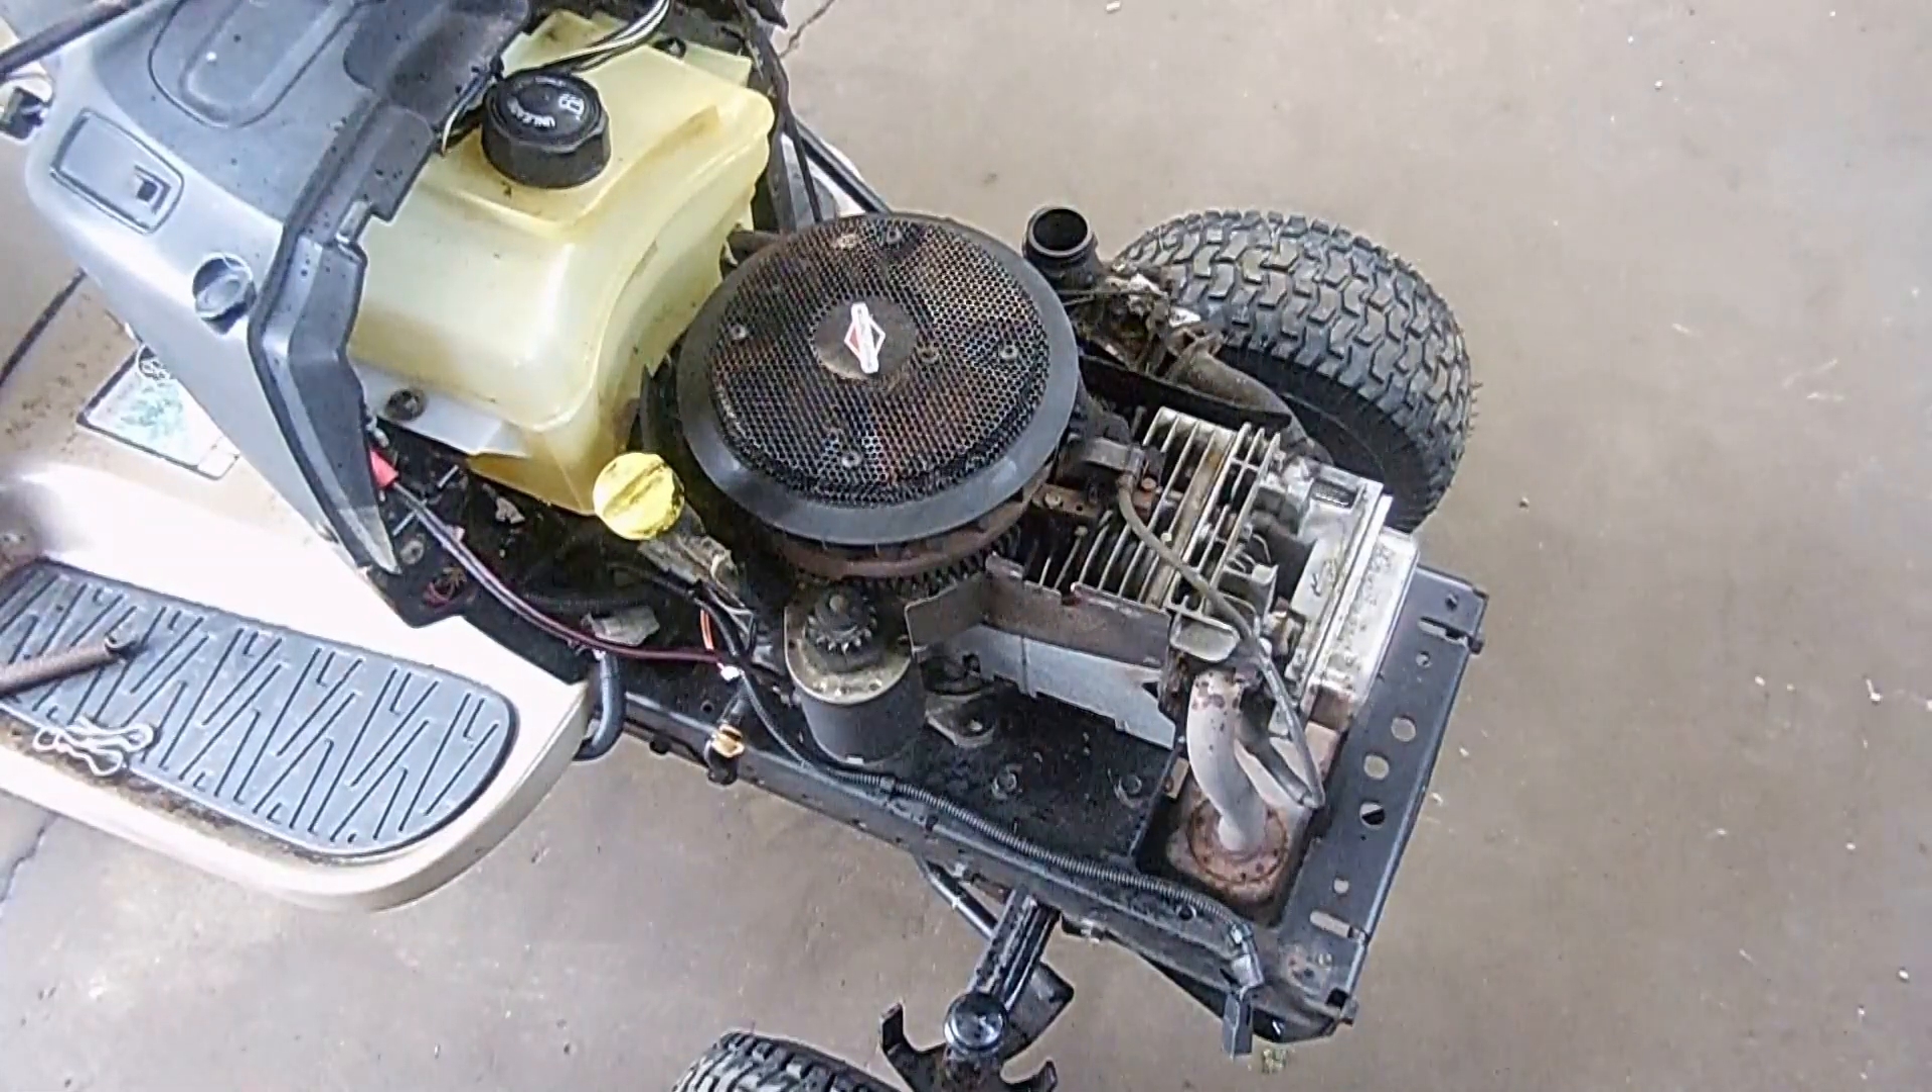Okay we got the cover off.